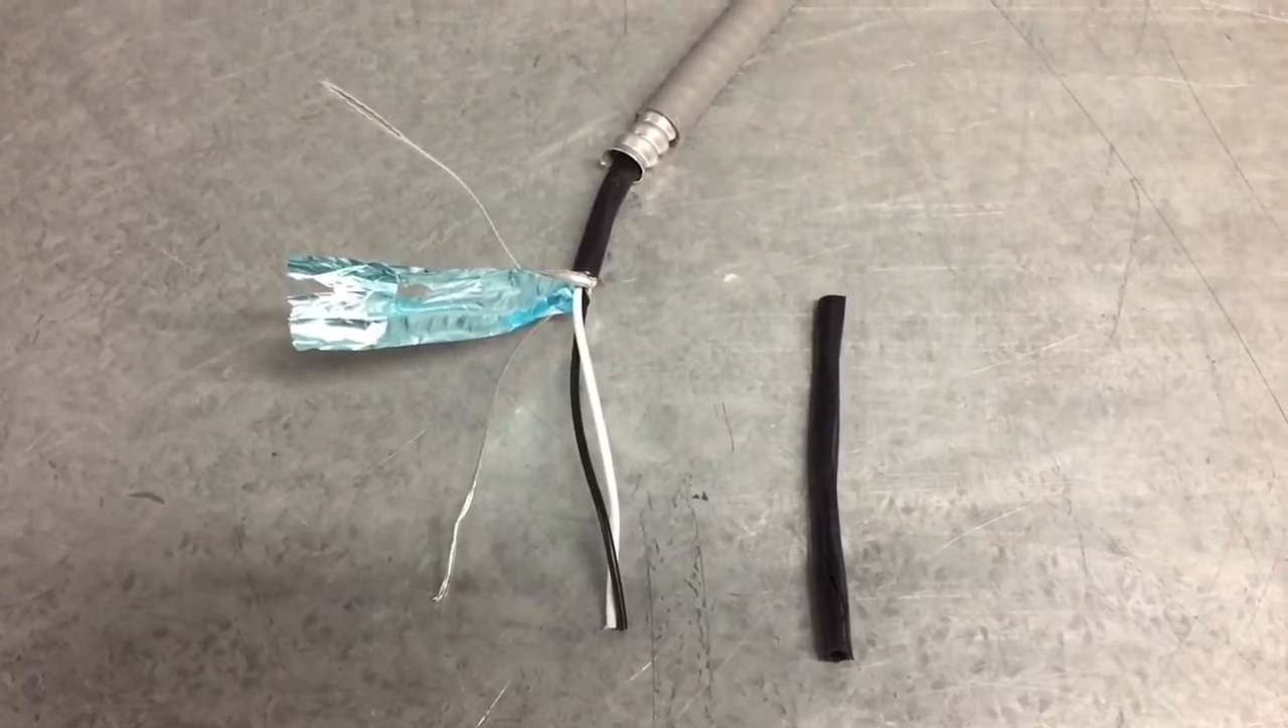And here's the, um, the black jacket that I have removed.